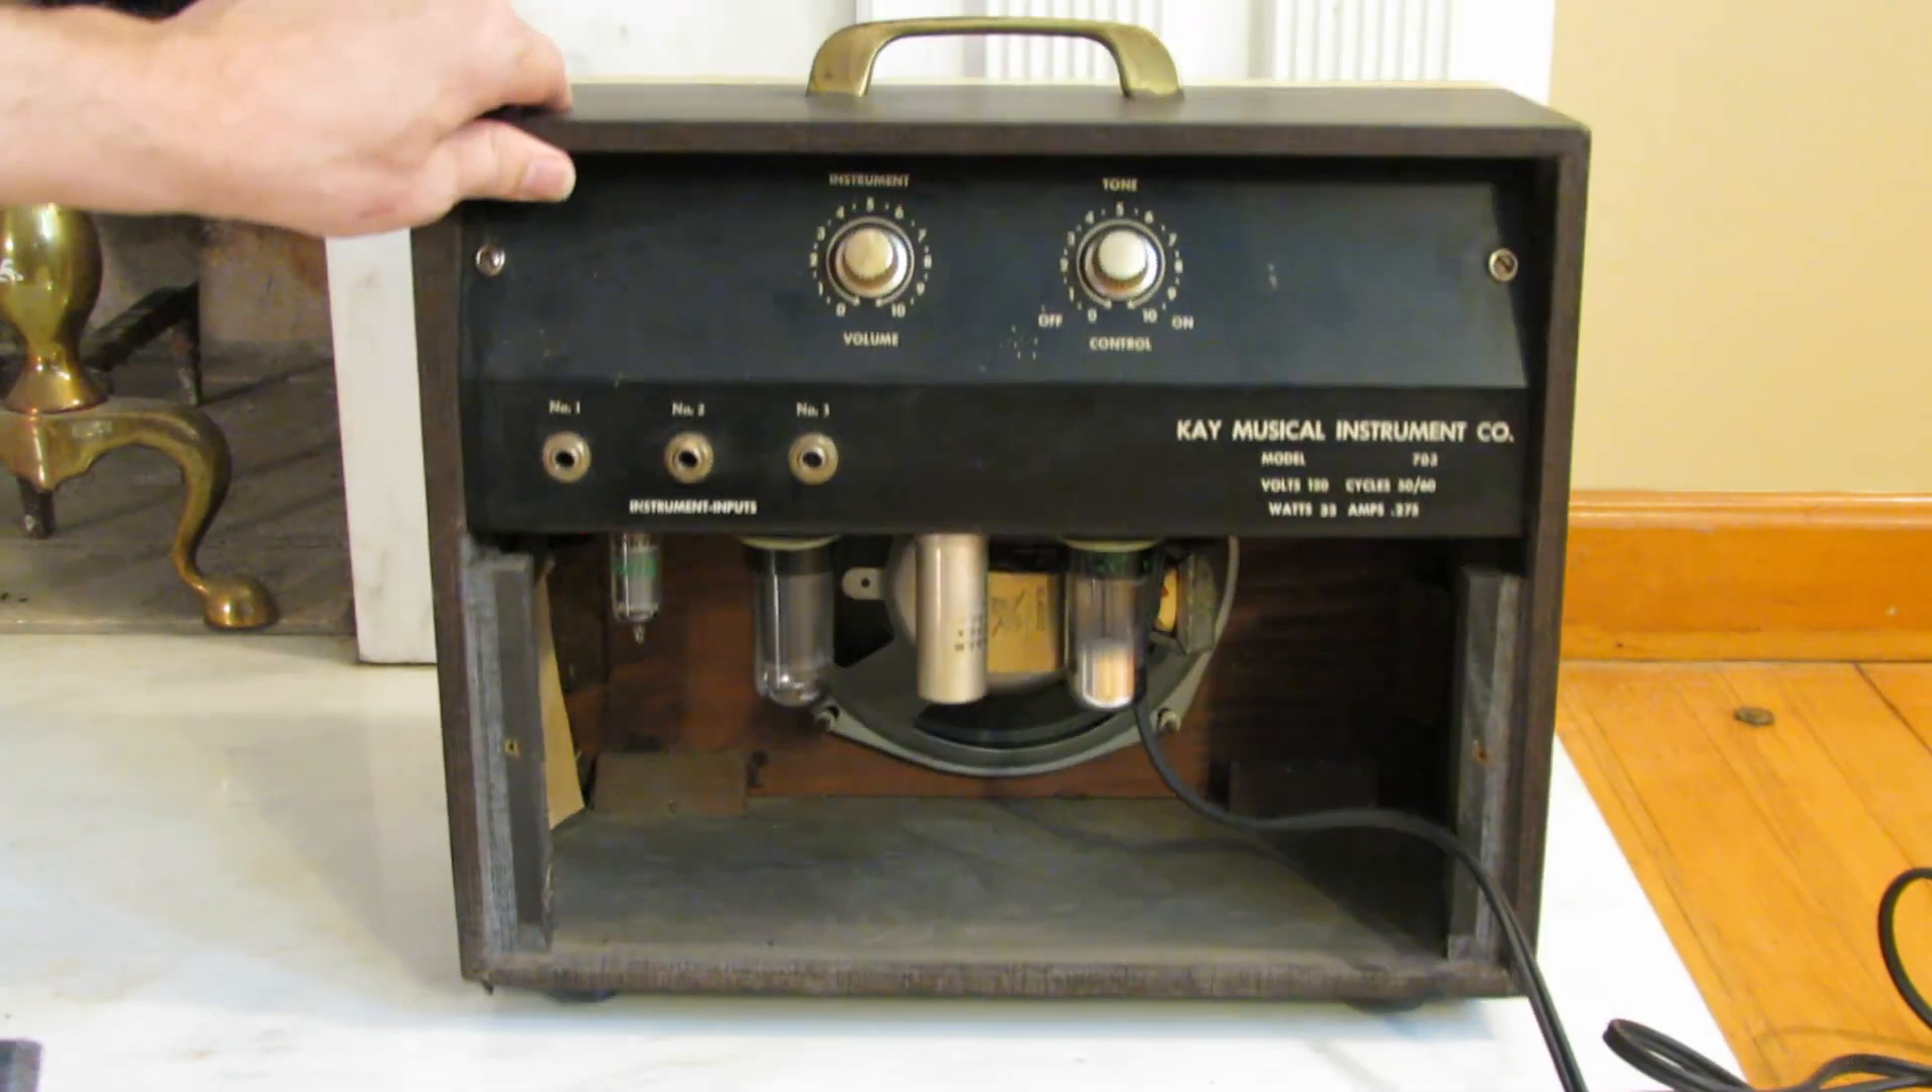Here we have the back door off.